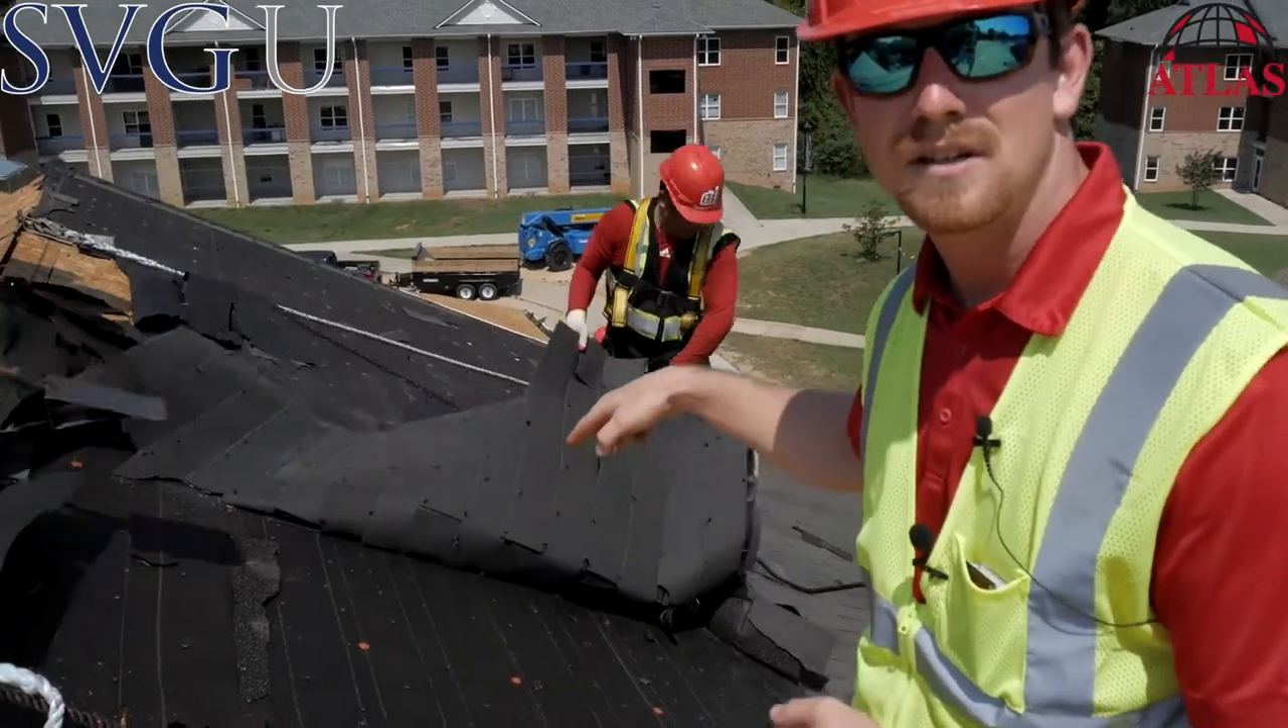As you can see, the shingles are coming off, but the underlayment is still there.